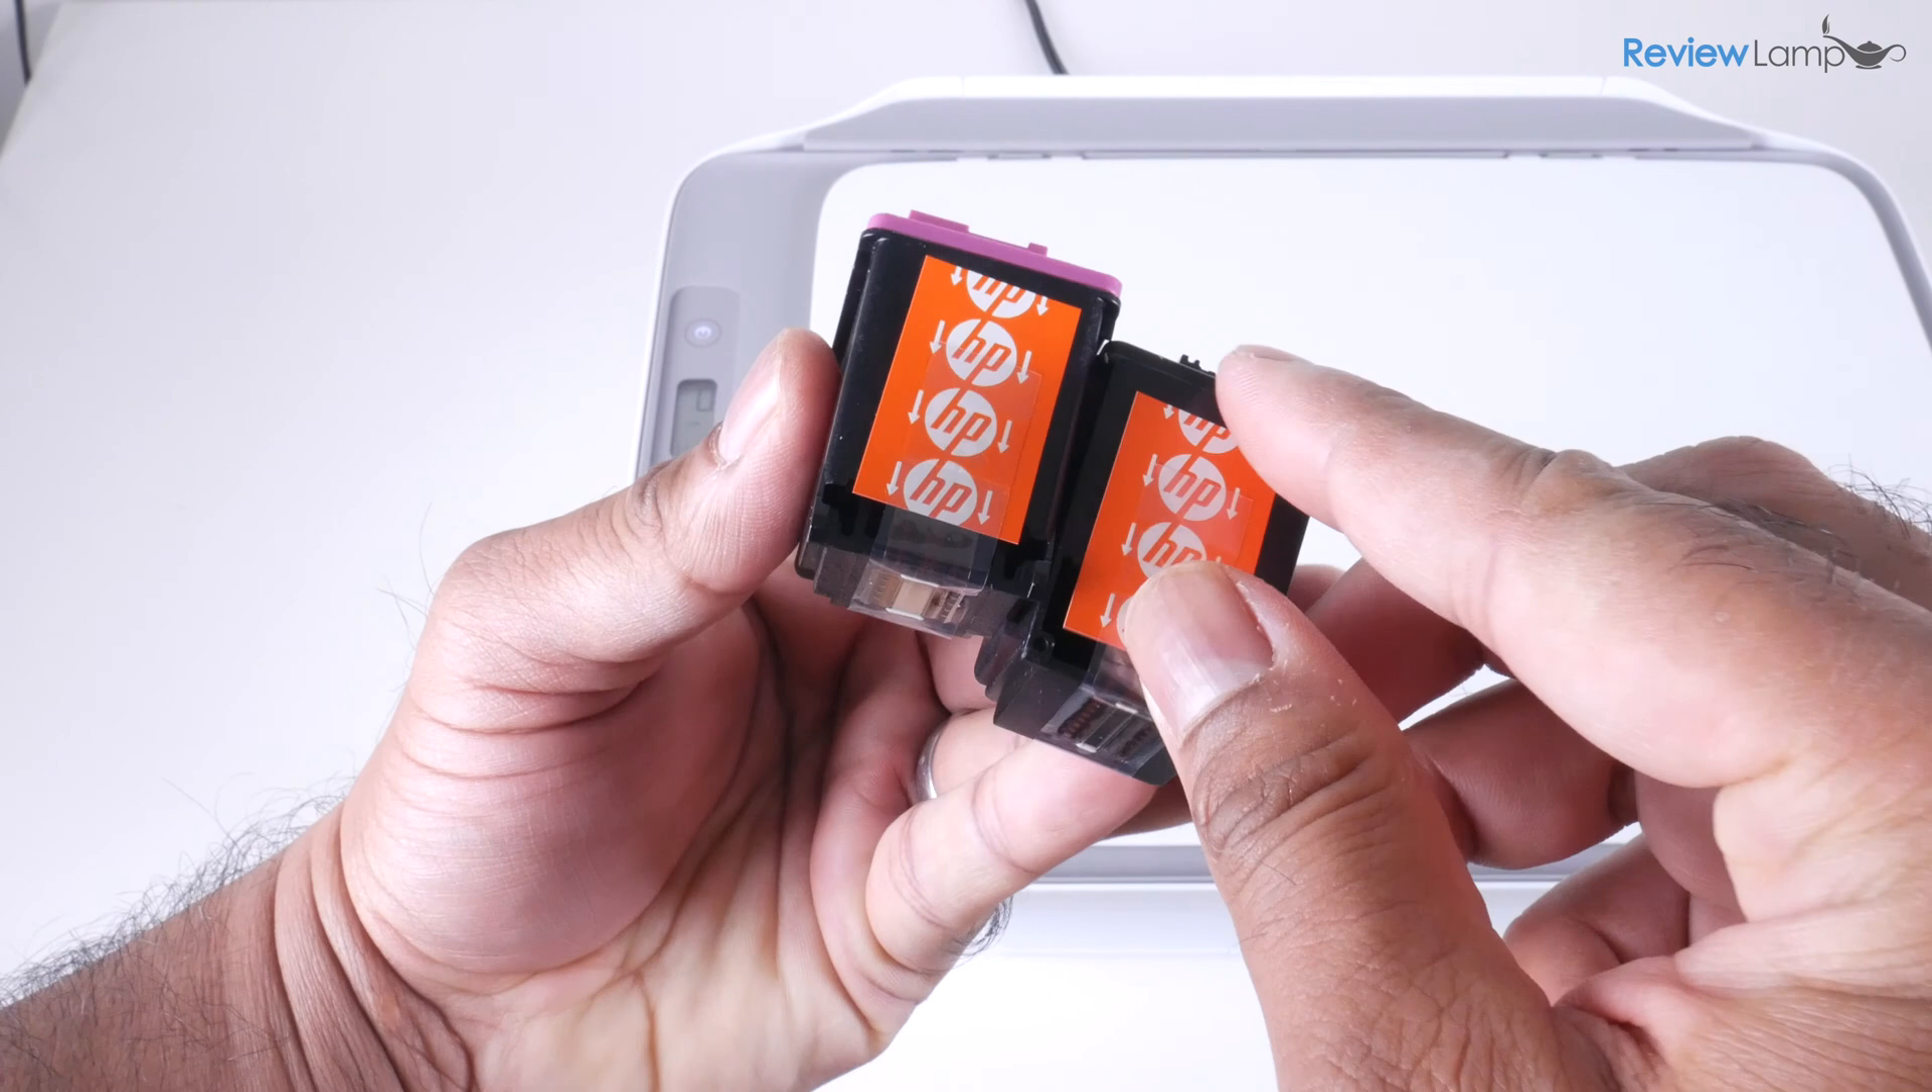Now I've removed their outer plastic packaging. However, I still need to remove these pieces of protective tape that are on their print heads by pulling down on those orange tabs.